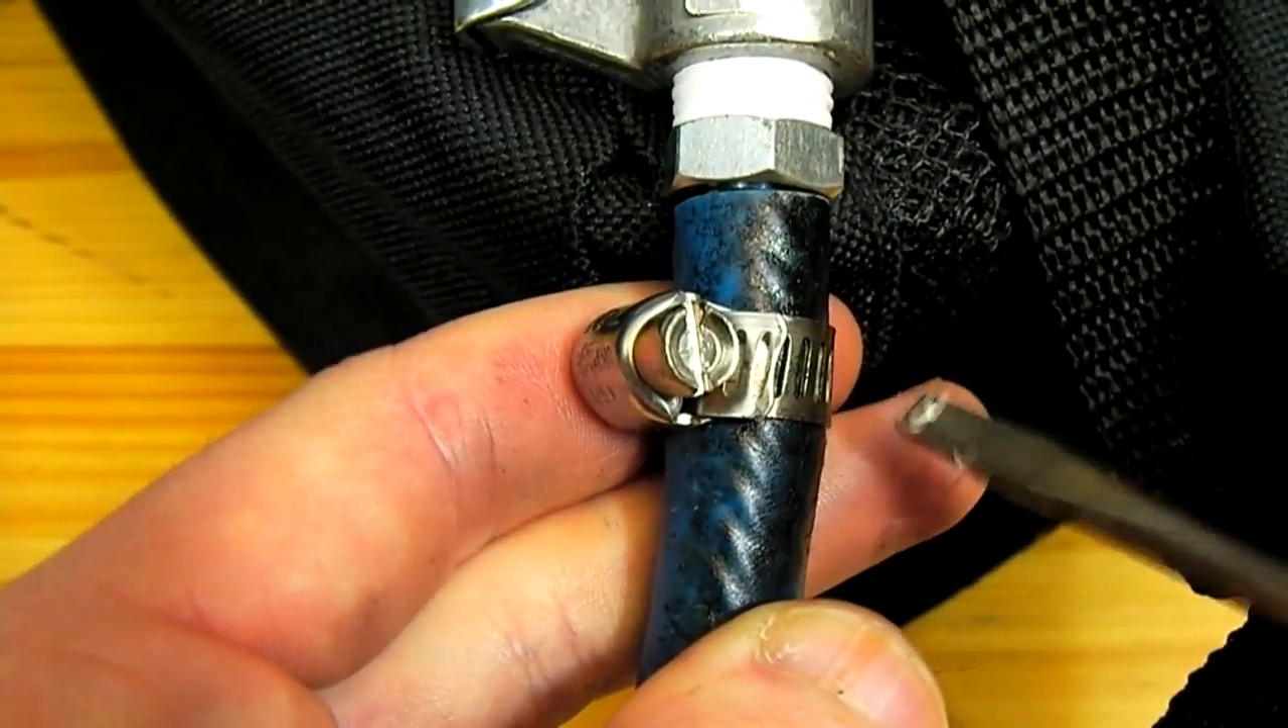The air line coming from the backpack is now pushed onto the fitting.